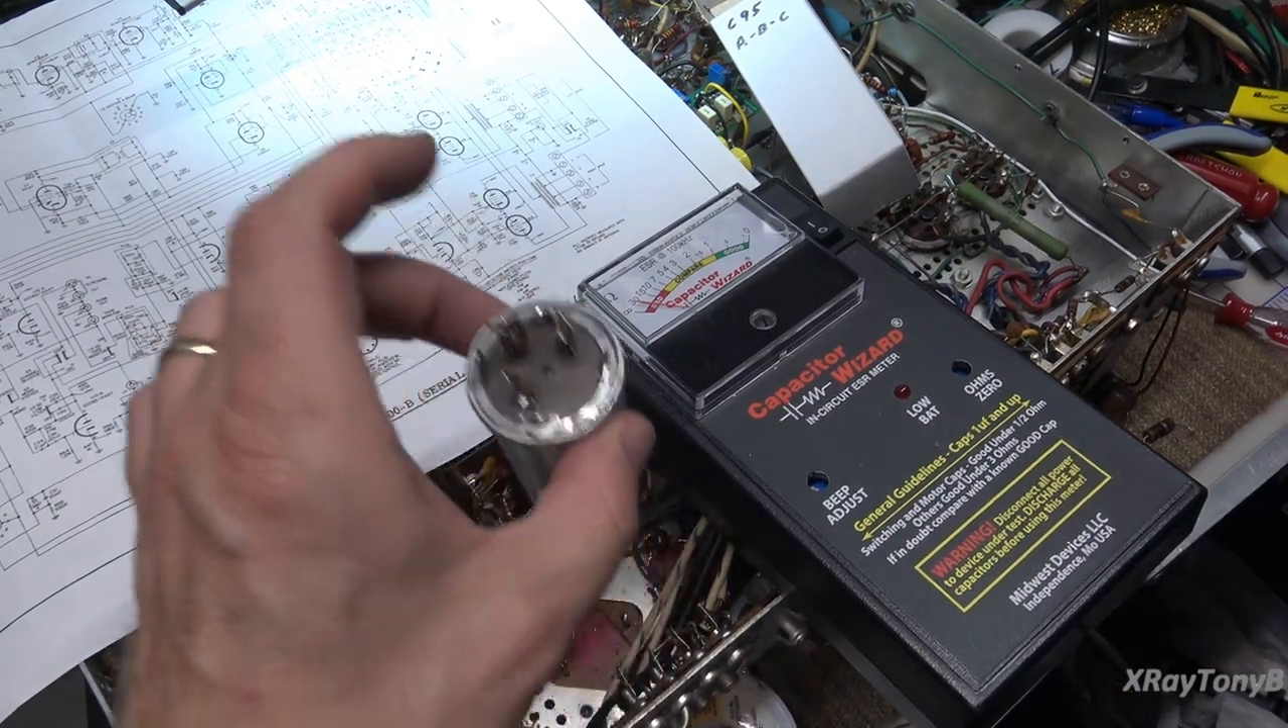I've pulled out the capacitor c95 a b and c and here's an example of what i'm talking about.